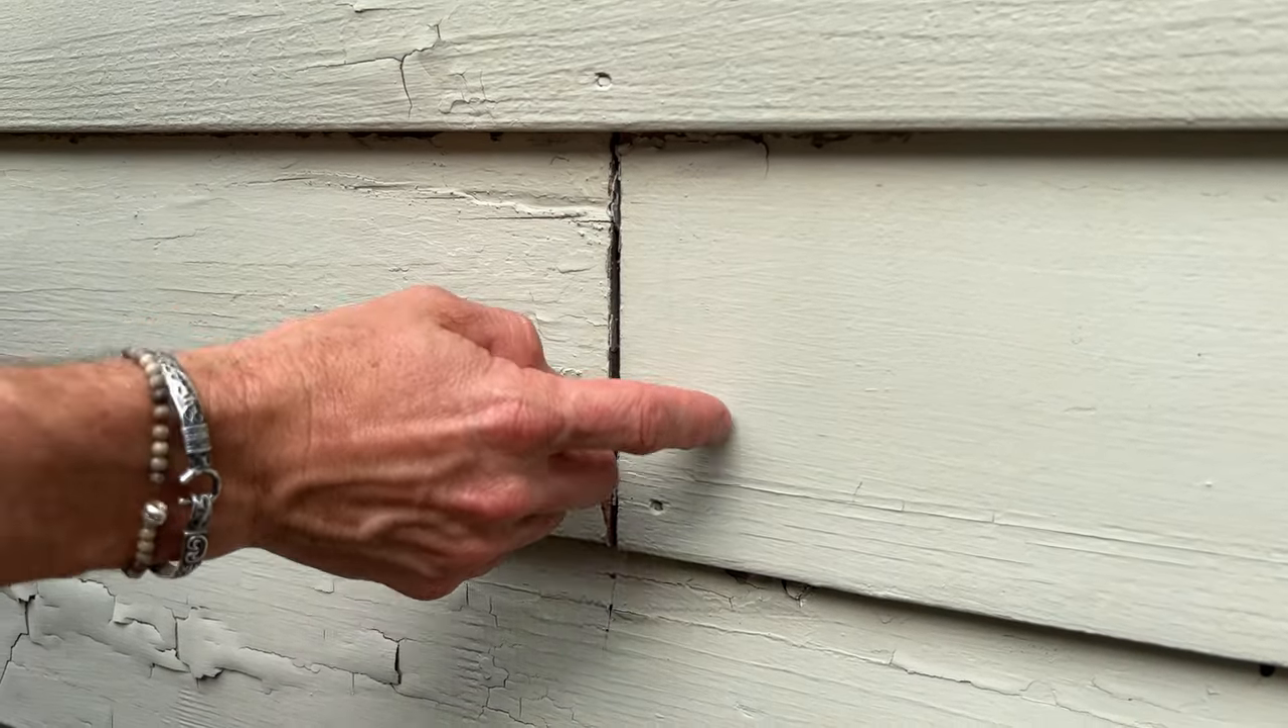Another thing we have going on in this area is we have some gaps and these could be where two boards meet two clapboards or you could have this type of thing between trim and the clapboard of the siding.